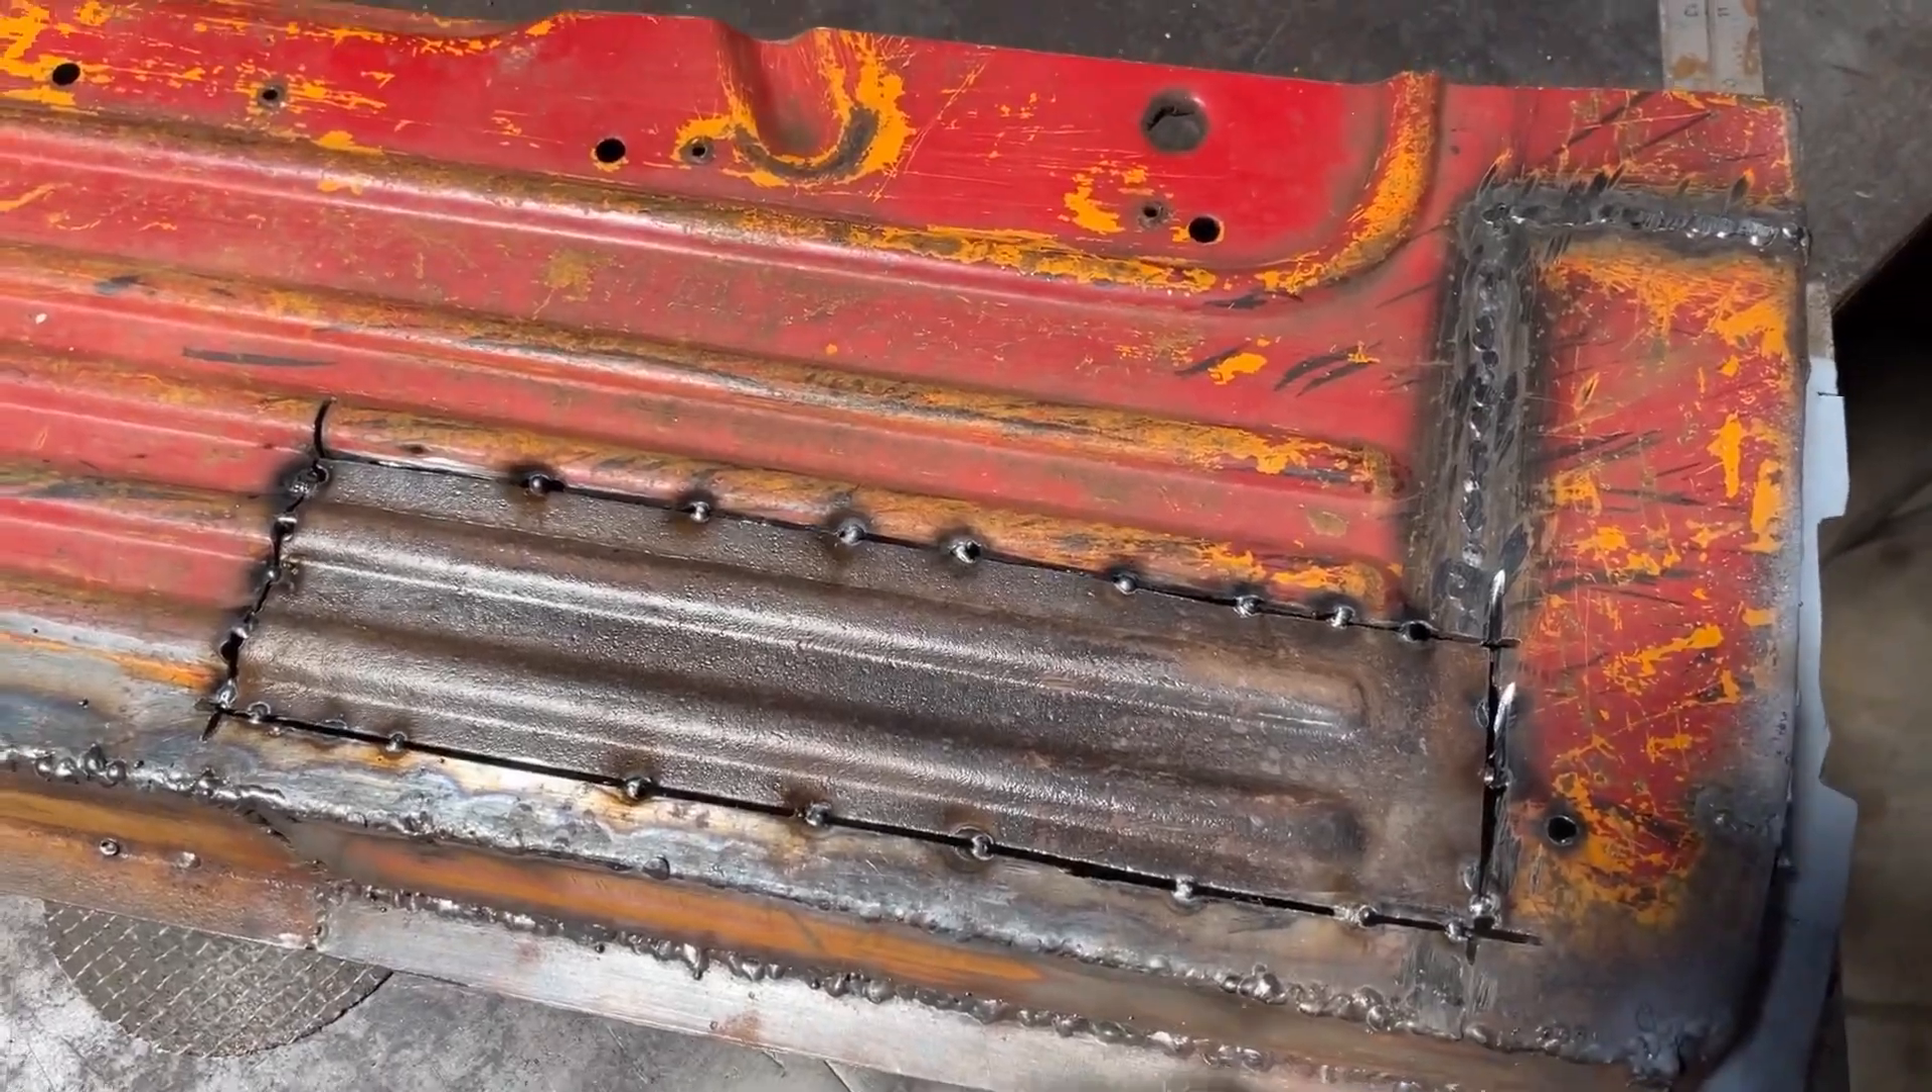Alright, new metal is in place.